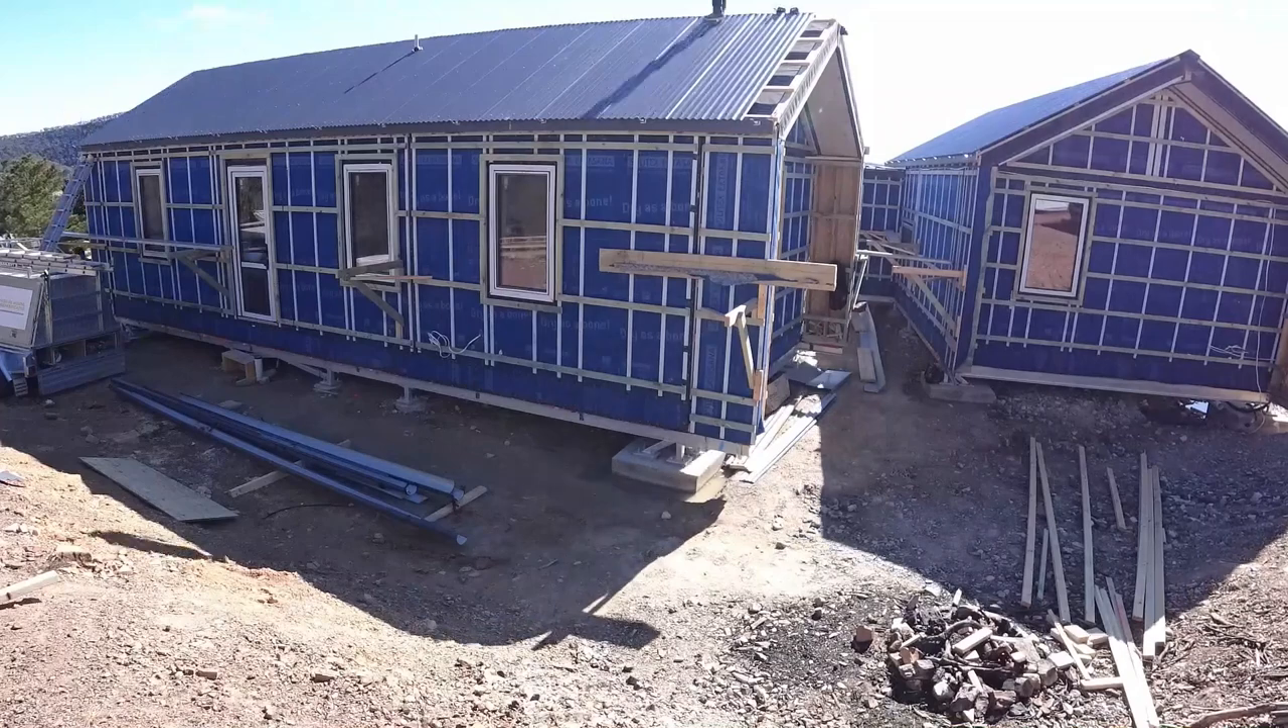And of course, we still need to clad the exterior.